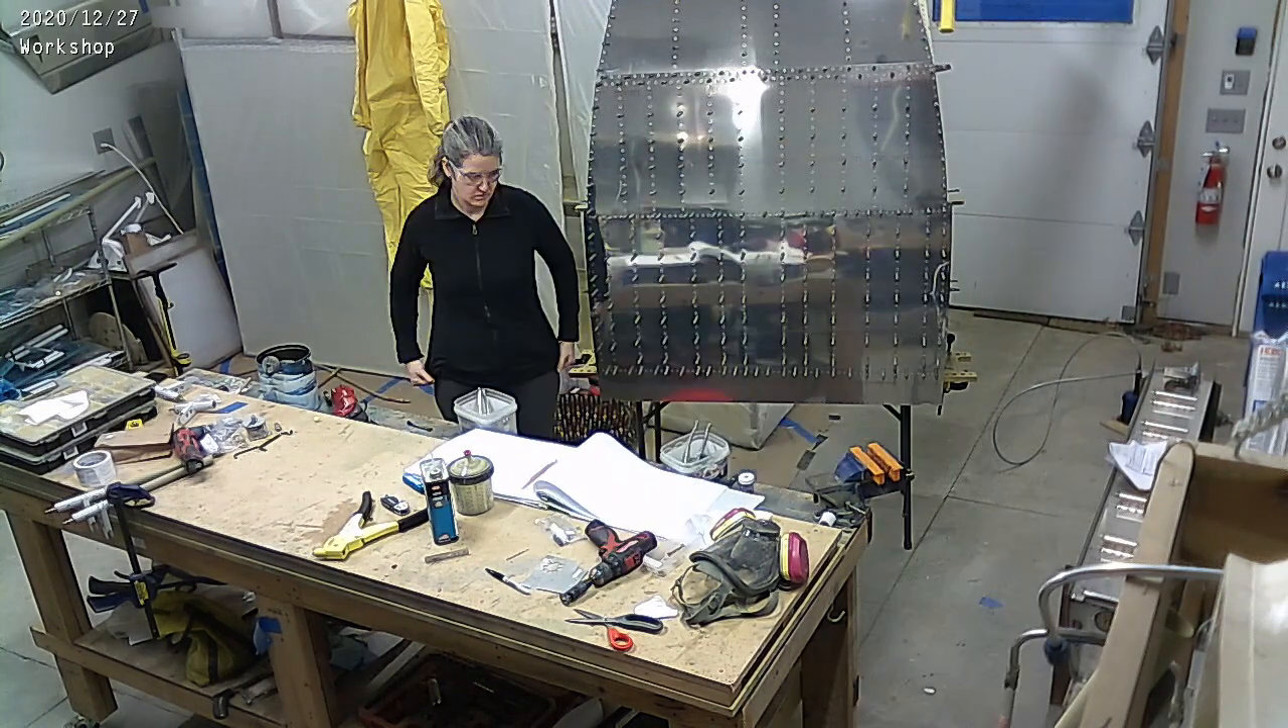We have closed up the center fuselage, which is what you're seeing there. We put the skins on and you'll notice shortly Mary and I are going to start riveting that.